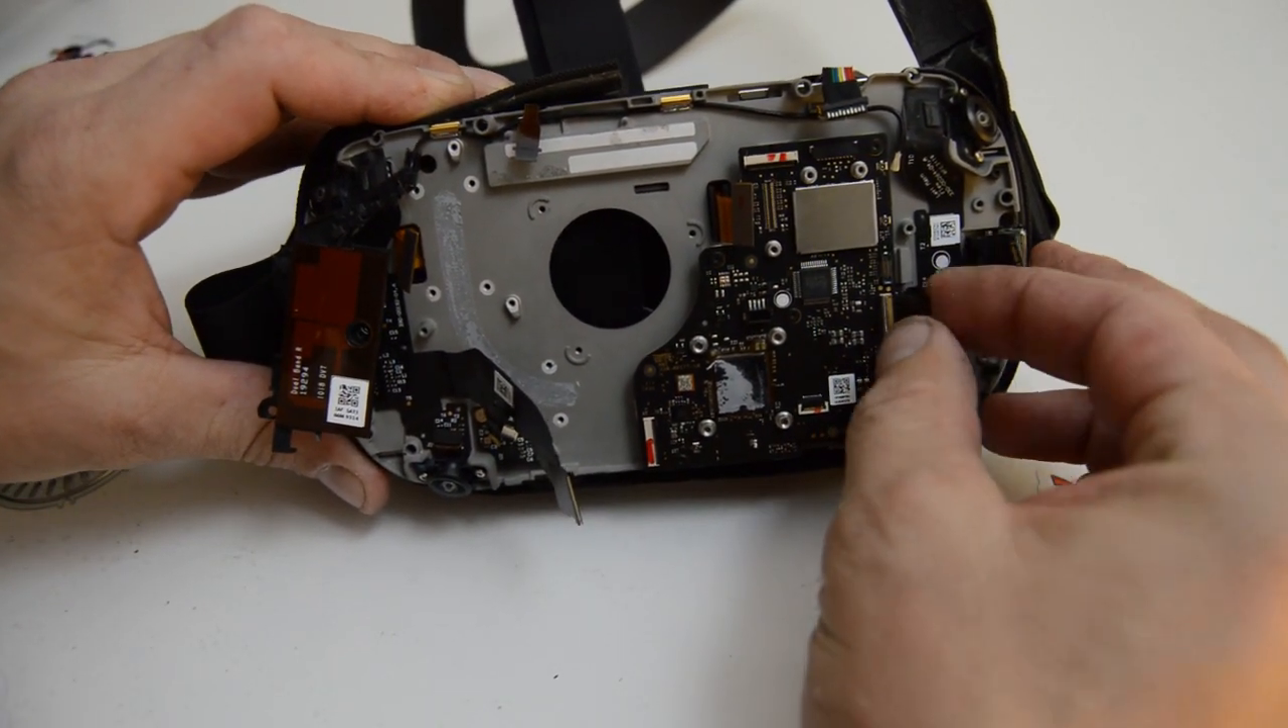Looking at the motherboard it looks like we're just a few screws away from removing that.